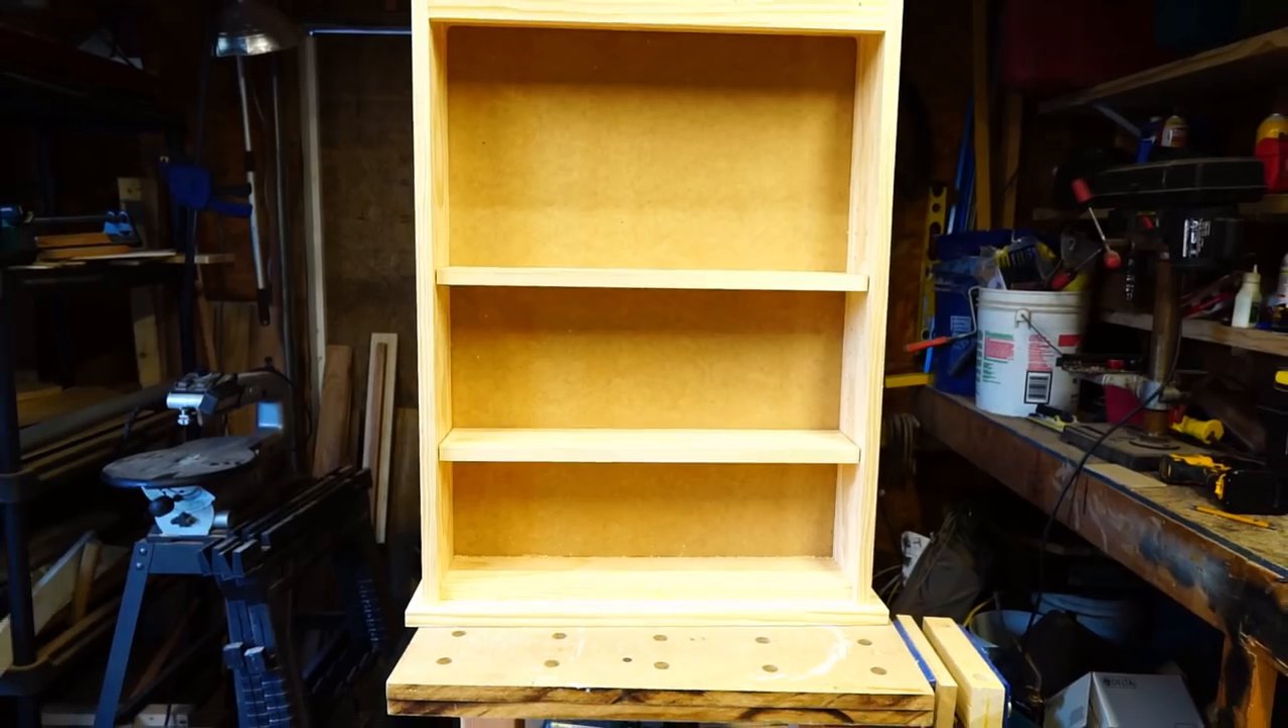And so now we have the box with the shelves all installed.